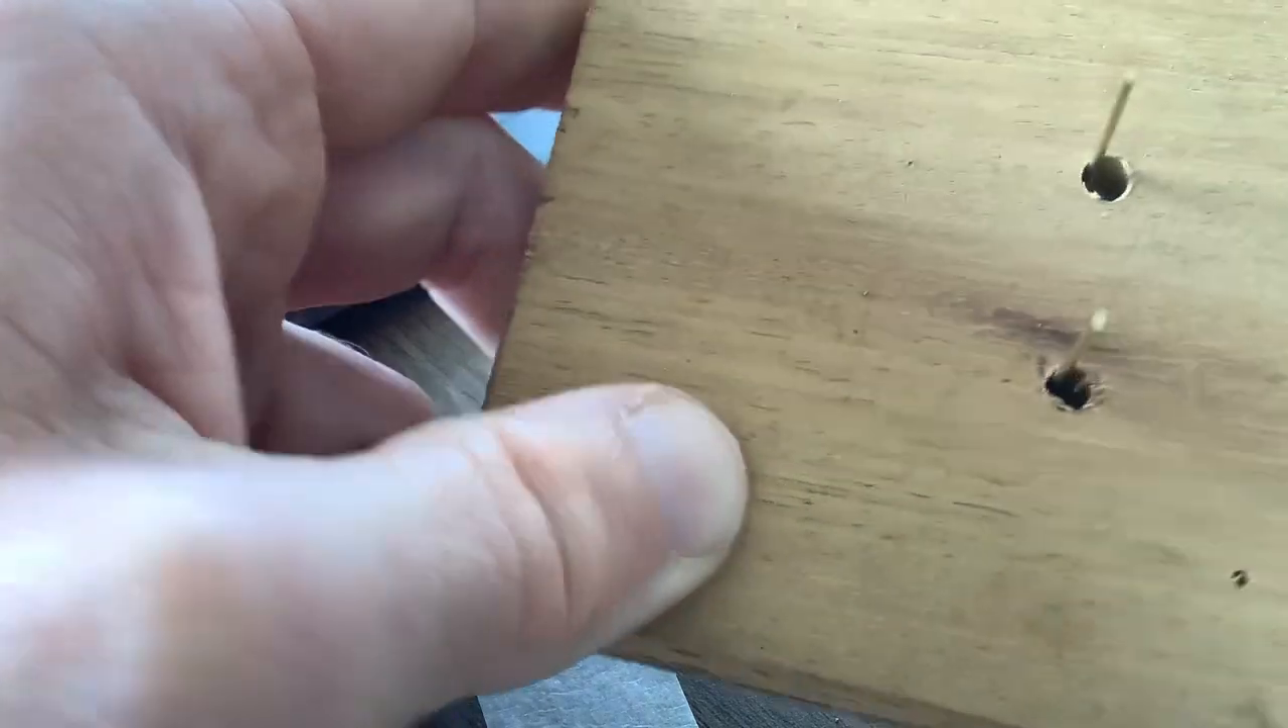So you can see those pins are now installed and I'm going to drop my turnout on.